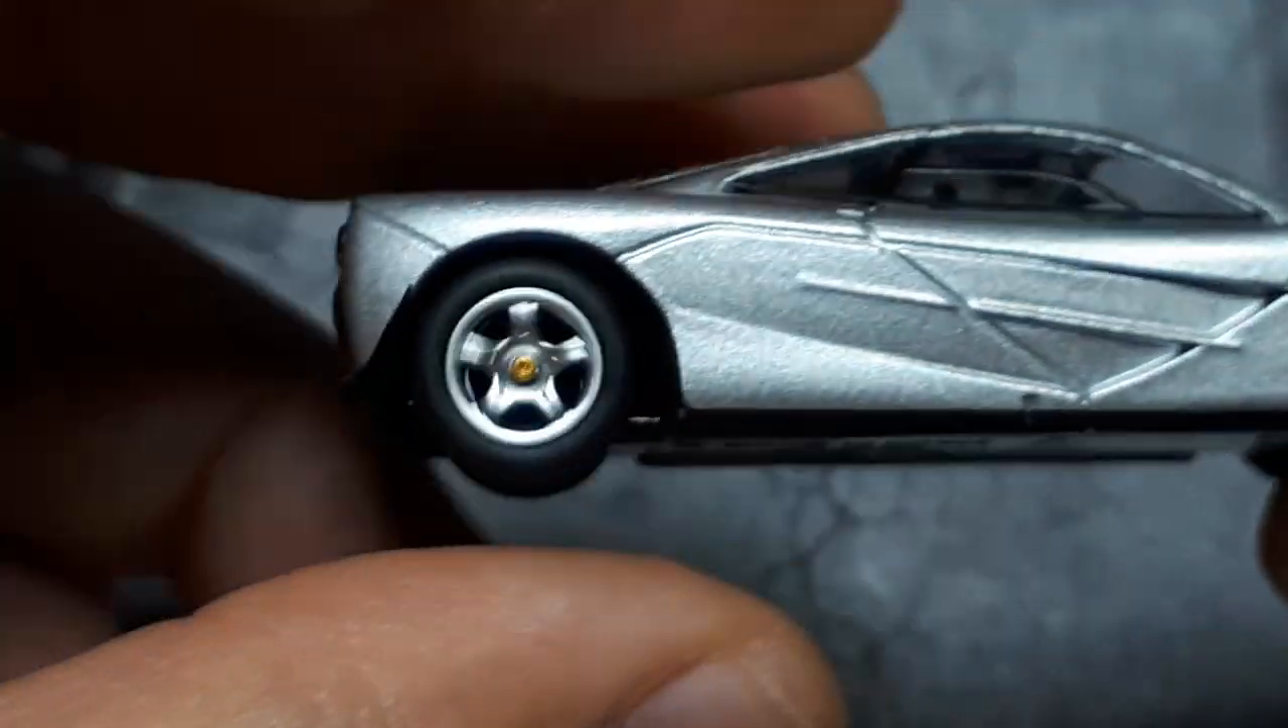Now what I'm not liking is the gappiness of this tire. It looks too small.